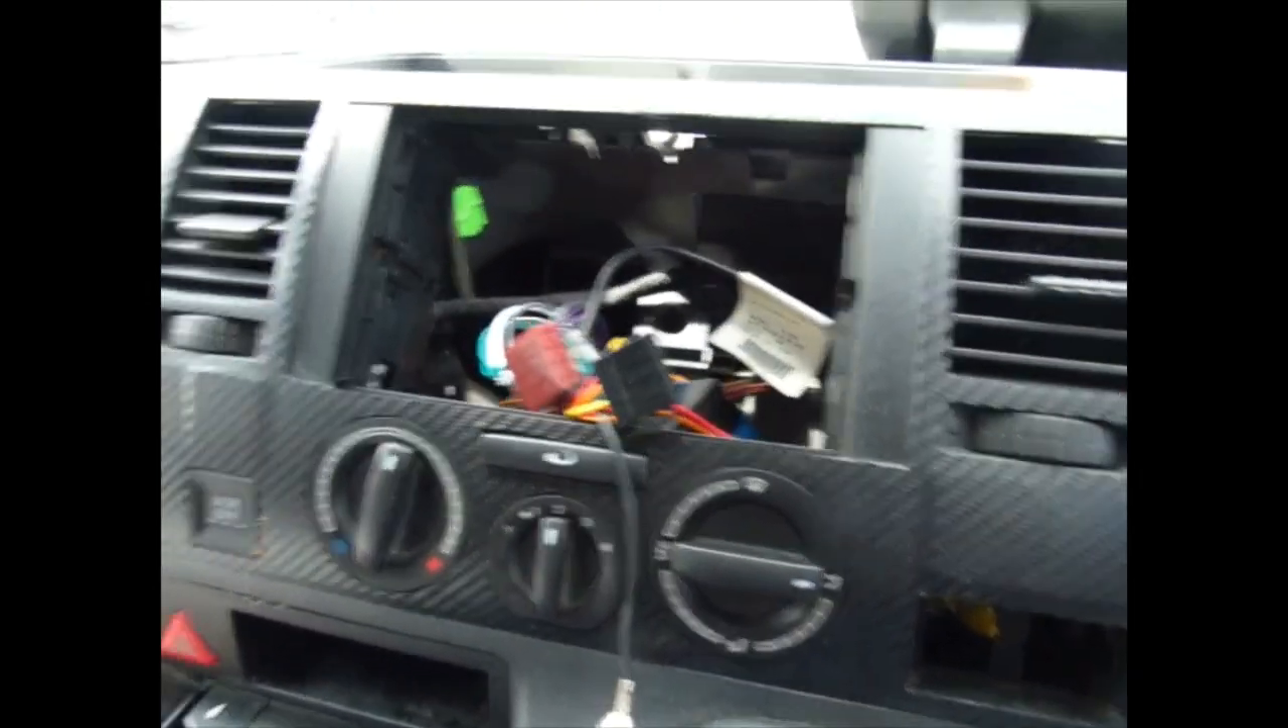Okay so I've removed the radio the whatever it's called casing.